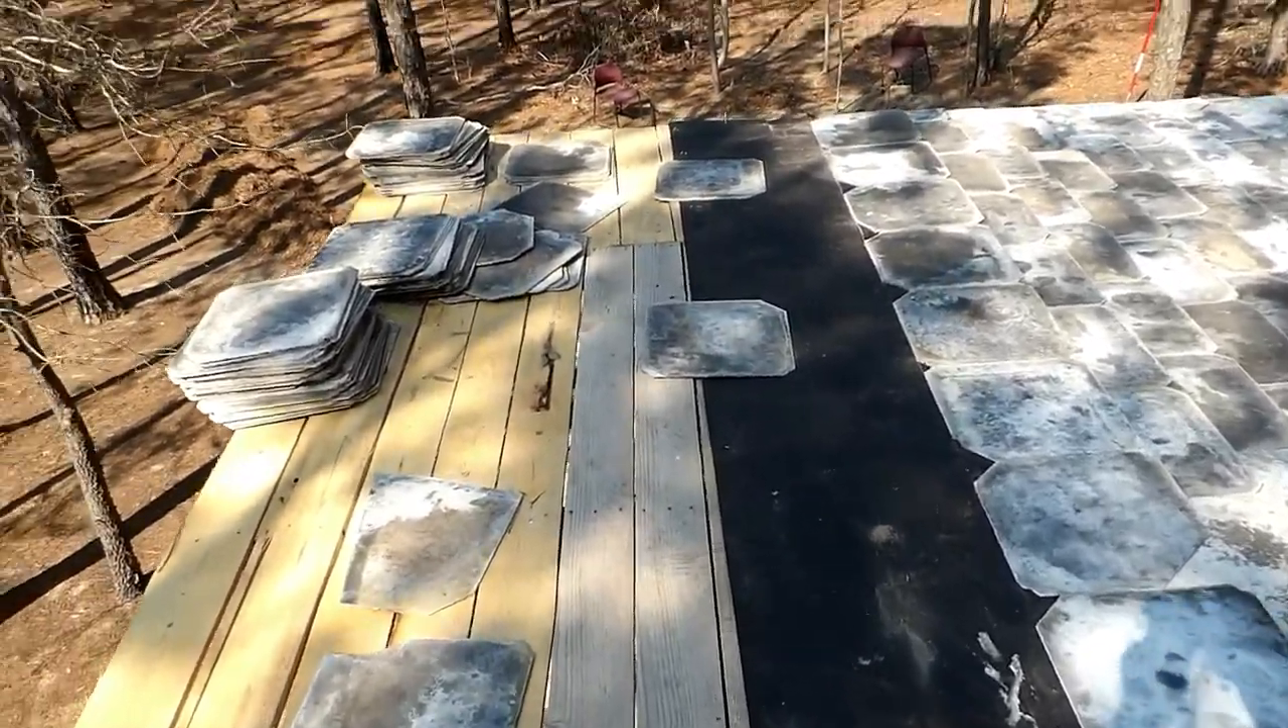So I probably got about seven rows, eight rows to do yet to finish up our roof.